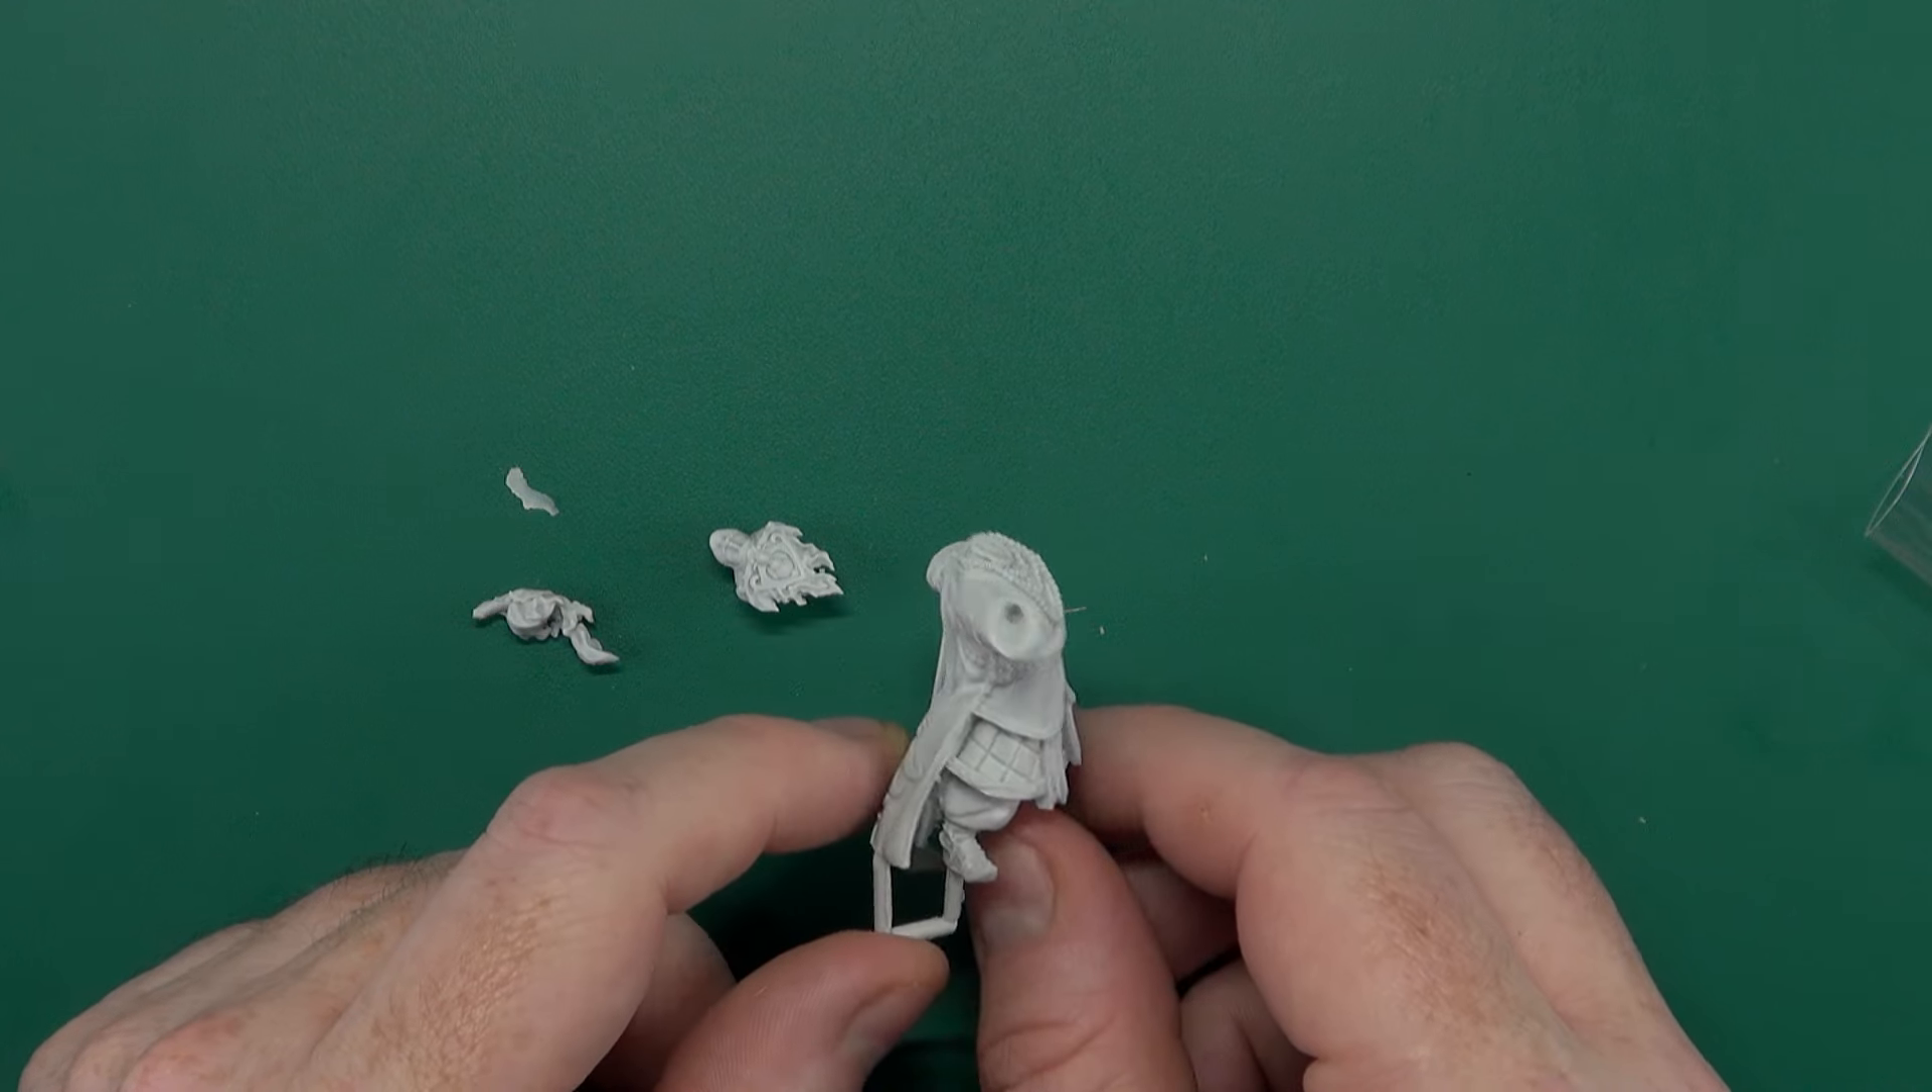The main body is pretty much complete. Head and hands to go on and that's it.